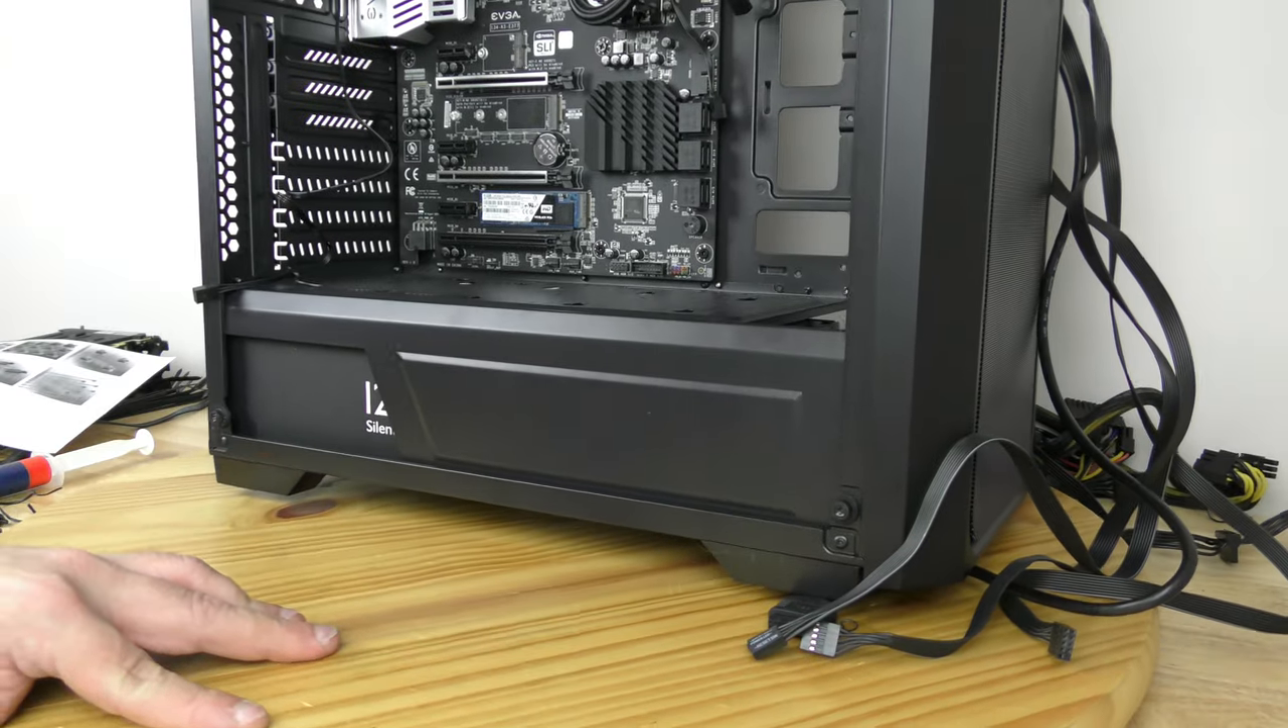Right now we don't have the video card installed yet but you can tell everything else is there.